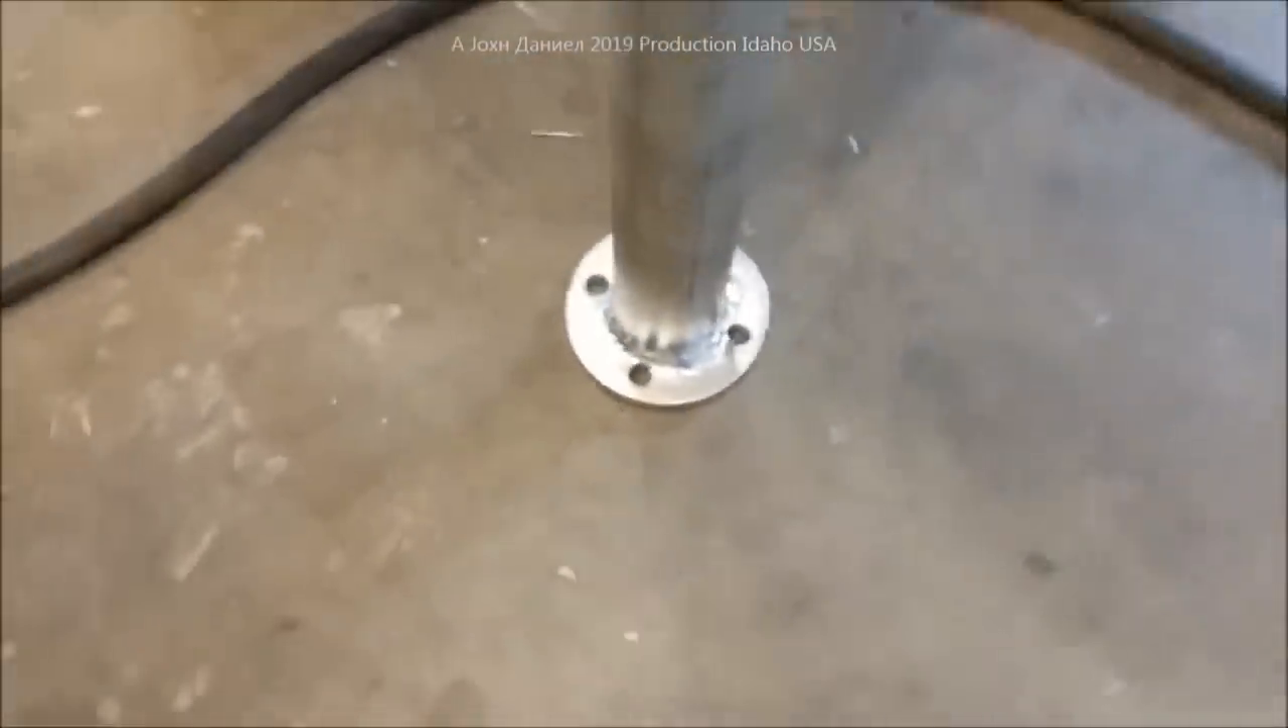All right, guys, we have got the flange done heavily welded and pretty nice heavy build on it.